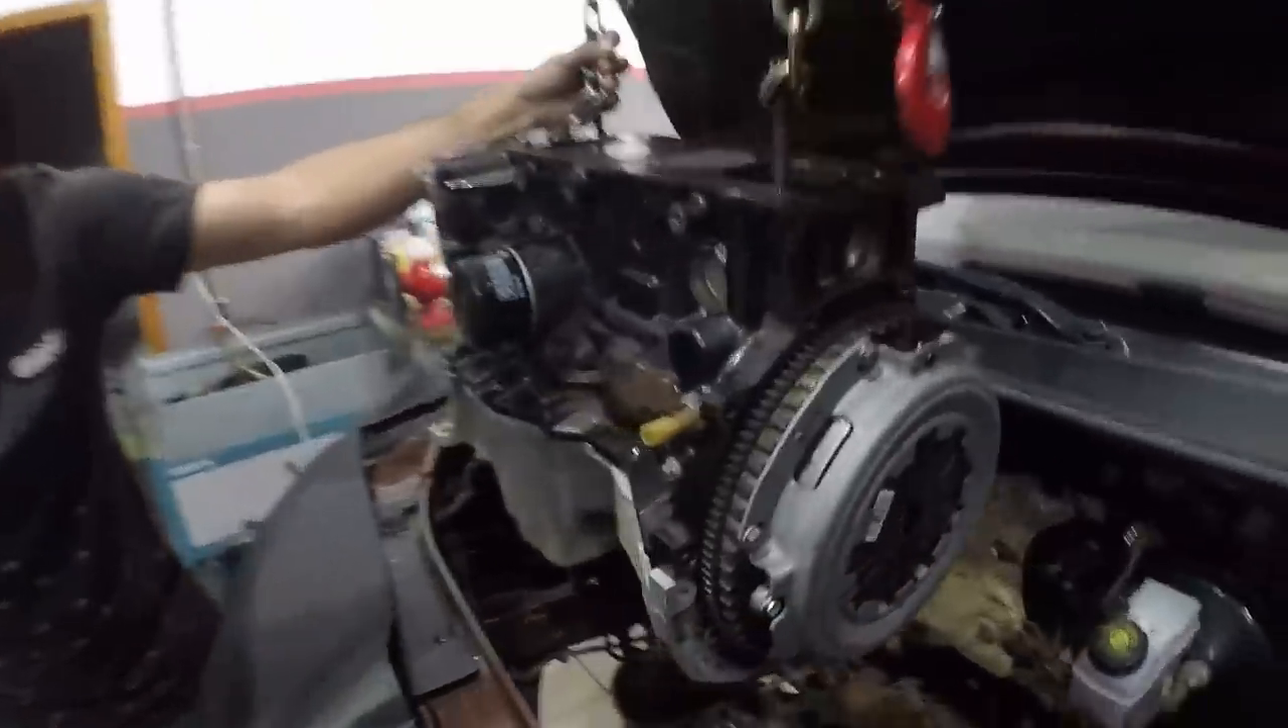Olha só, embreagem nova já no lugar.